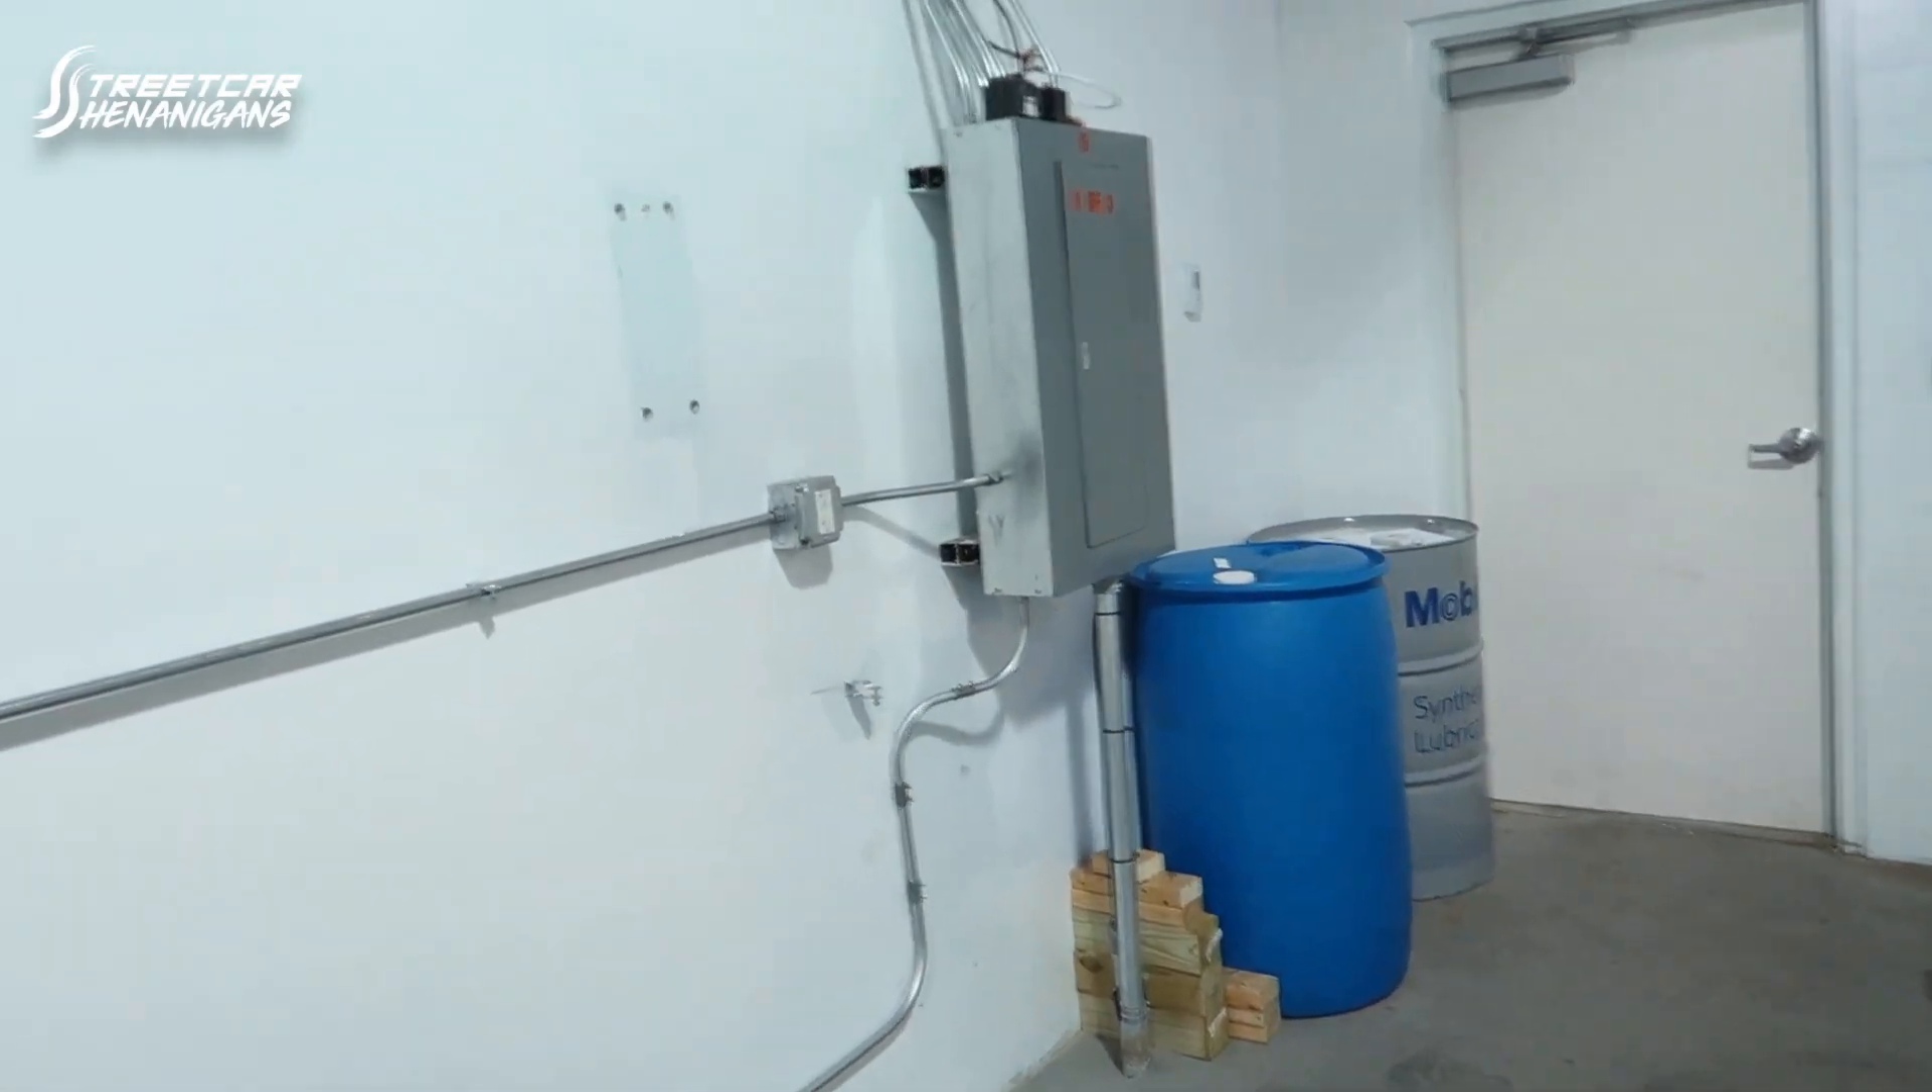Got the panel all back together, and that'll do it for tonight.